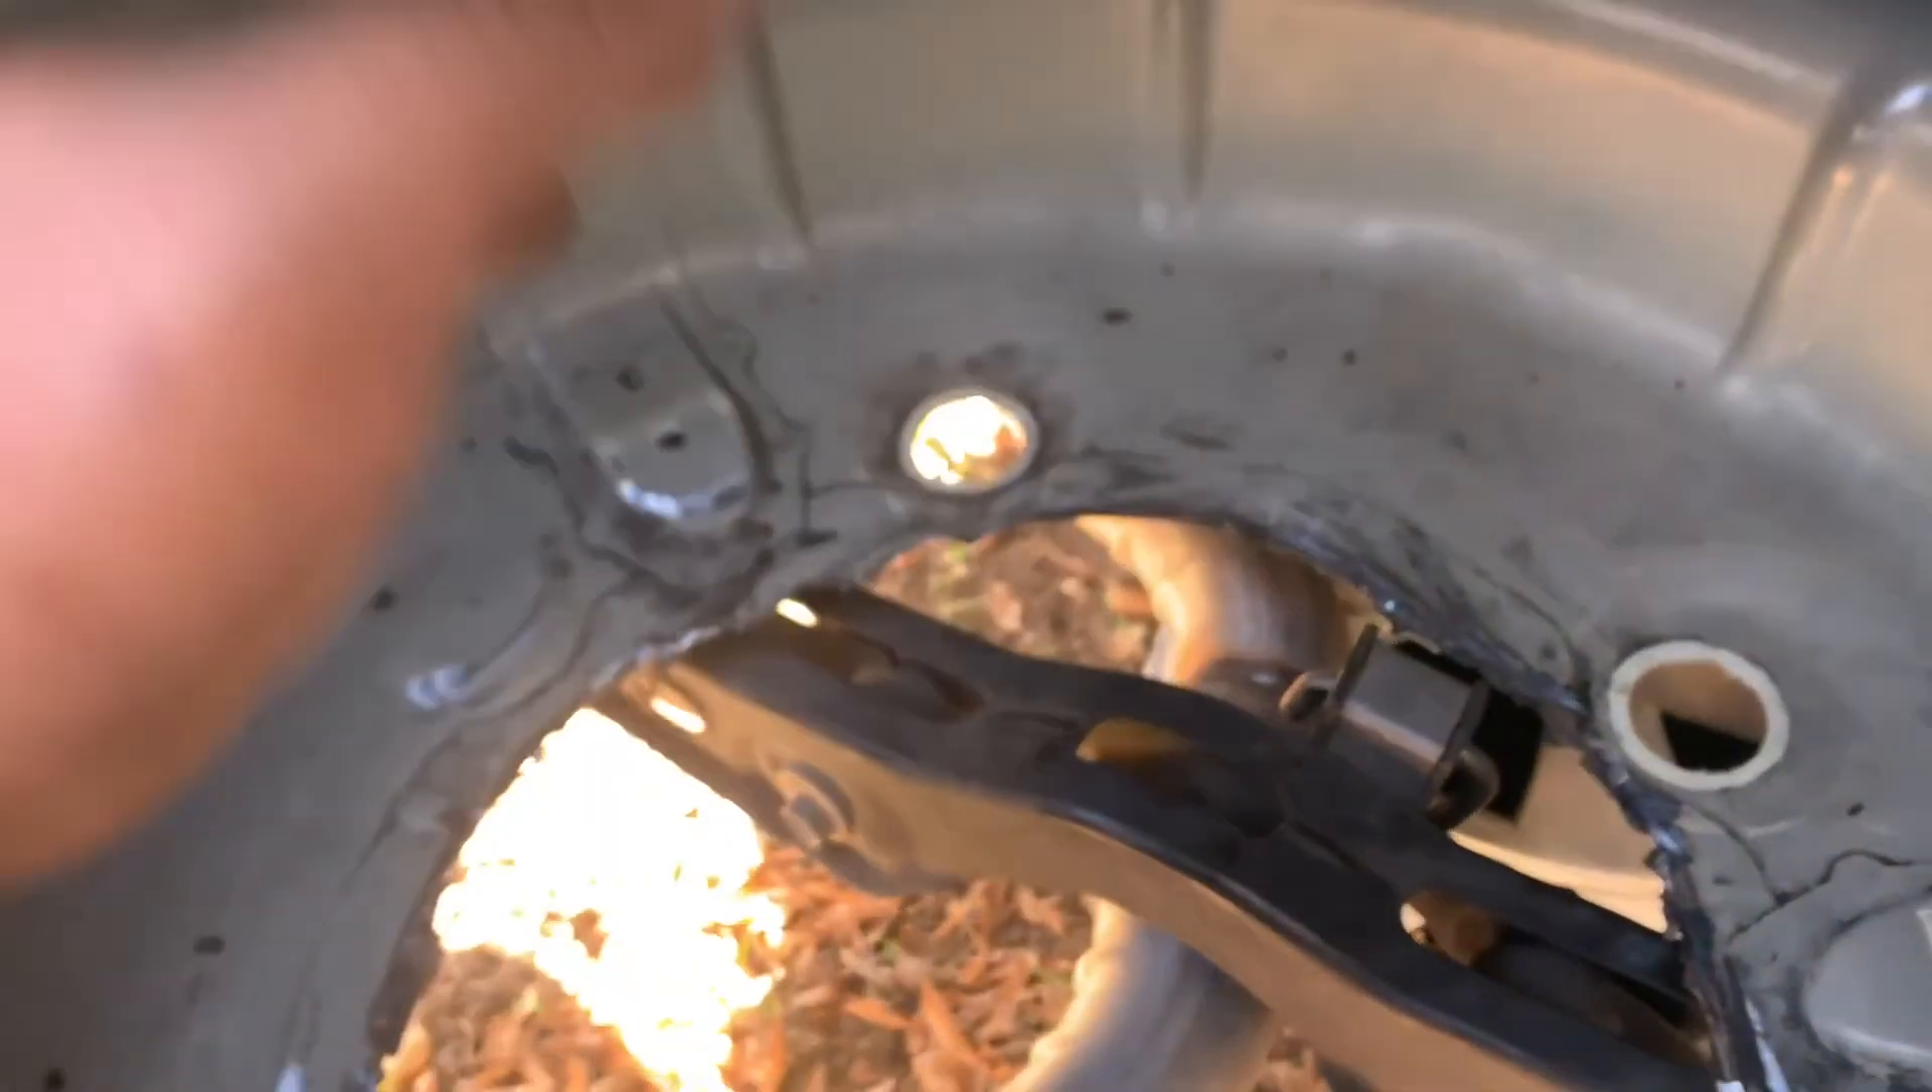But um yeah i mean i'm moving along nicely and i don't know if i showed y 'all yesterday but i got the hole cut out here now now i'll just need to get a plate welded in.